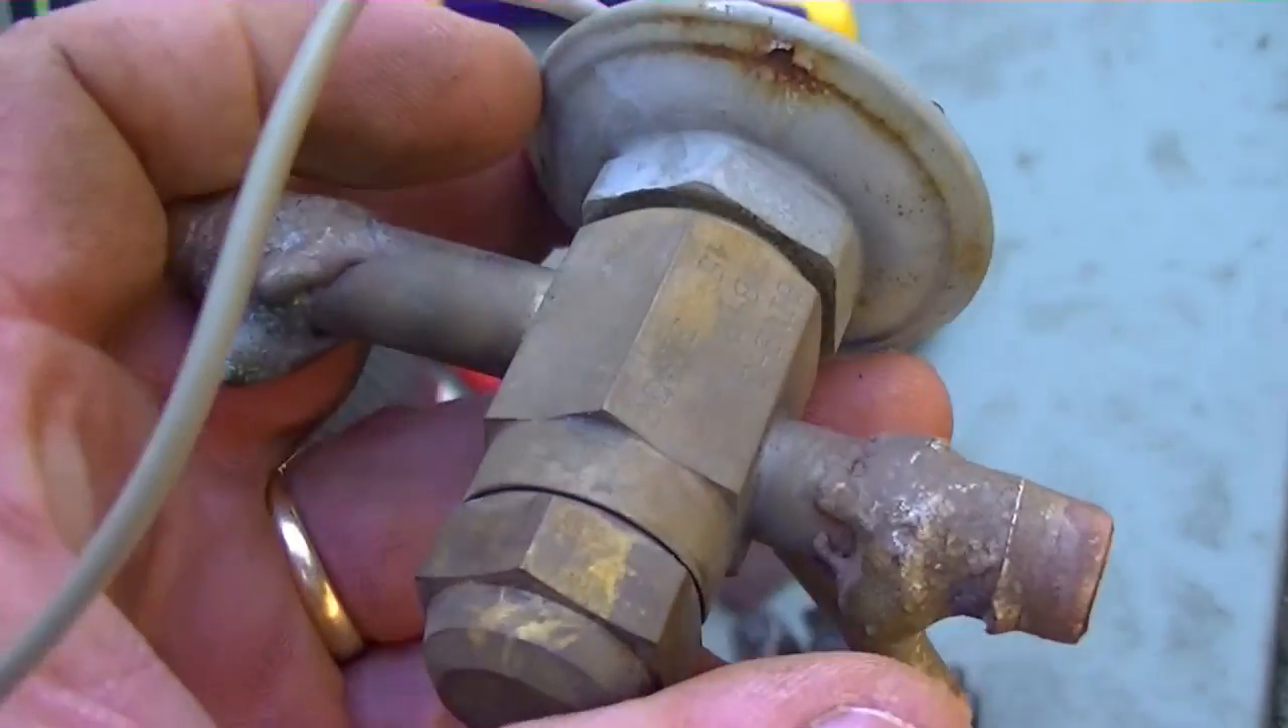We have cut our old valve out and as you can see it looks like it has been changed.